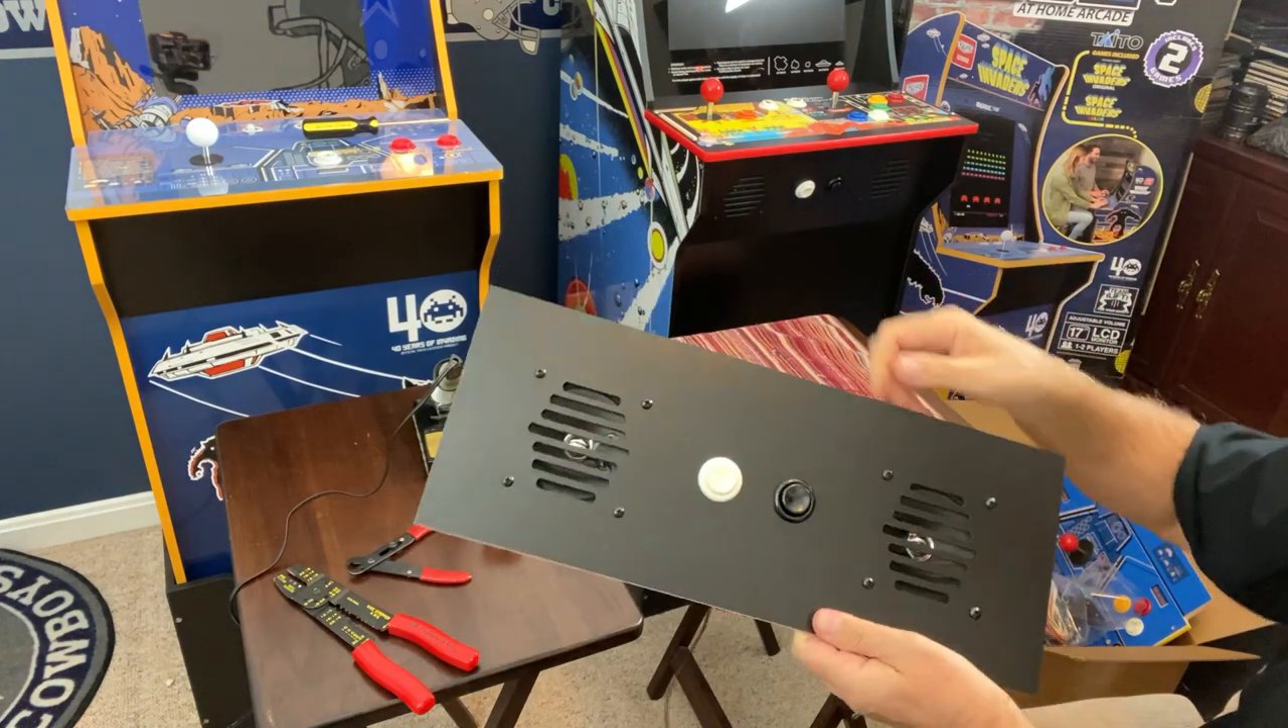I've finished building the speaker panel assembly it's called the J Panel so I've got the two buttons installed.